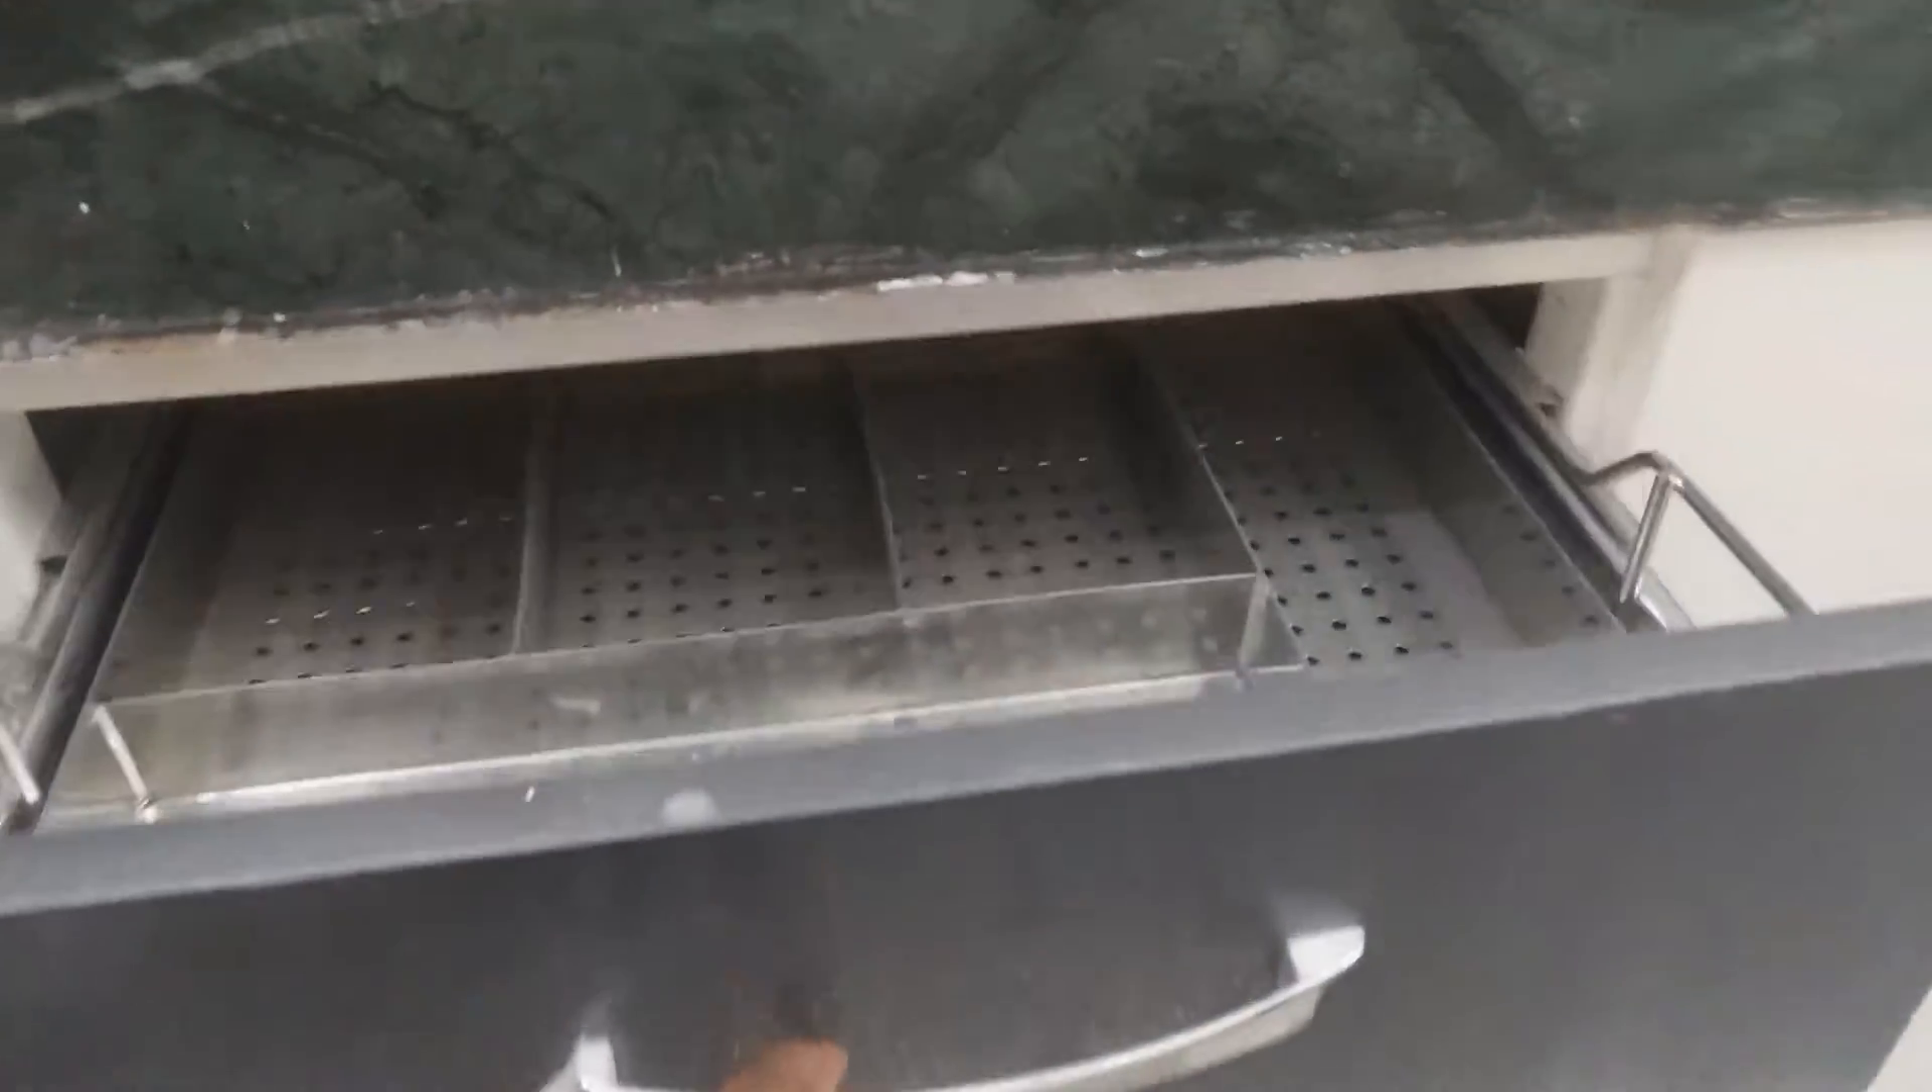यह फ्रेमिंग जो है इसका रेडी हो चुका है और हमने बास्केट सेट जो है लगा लगा दिये है।